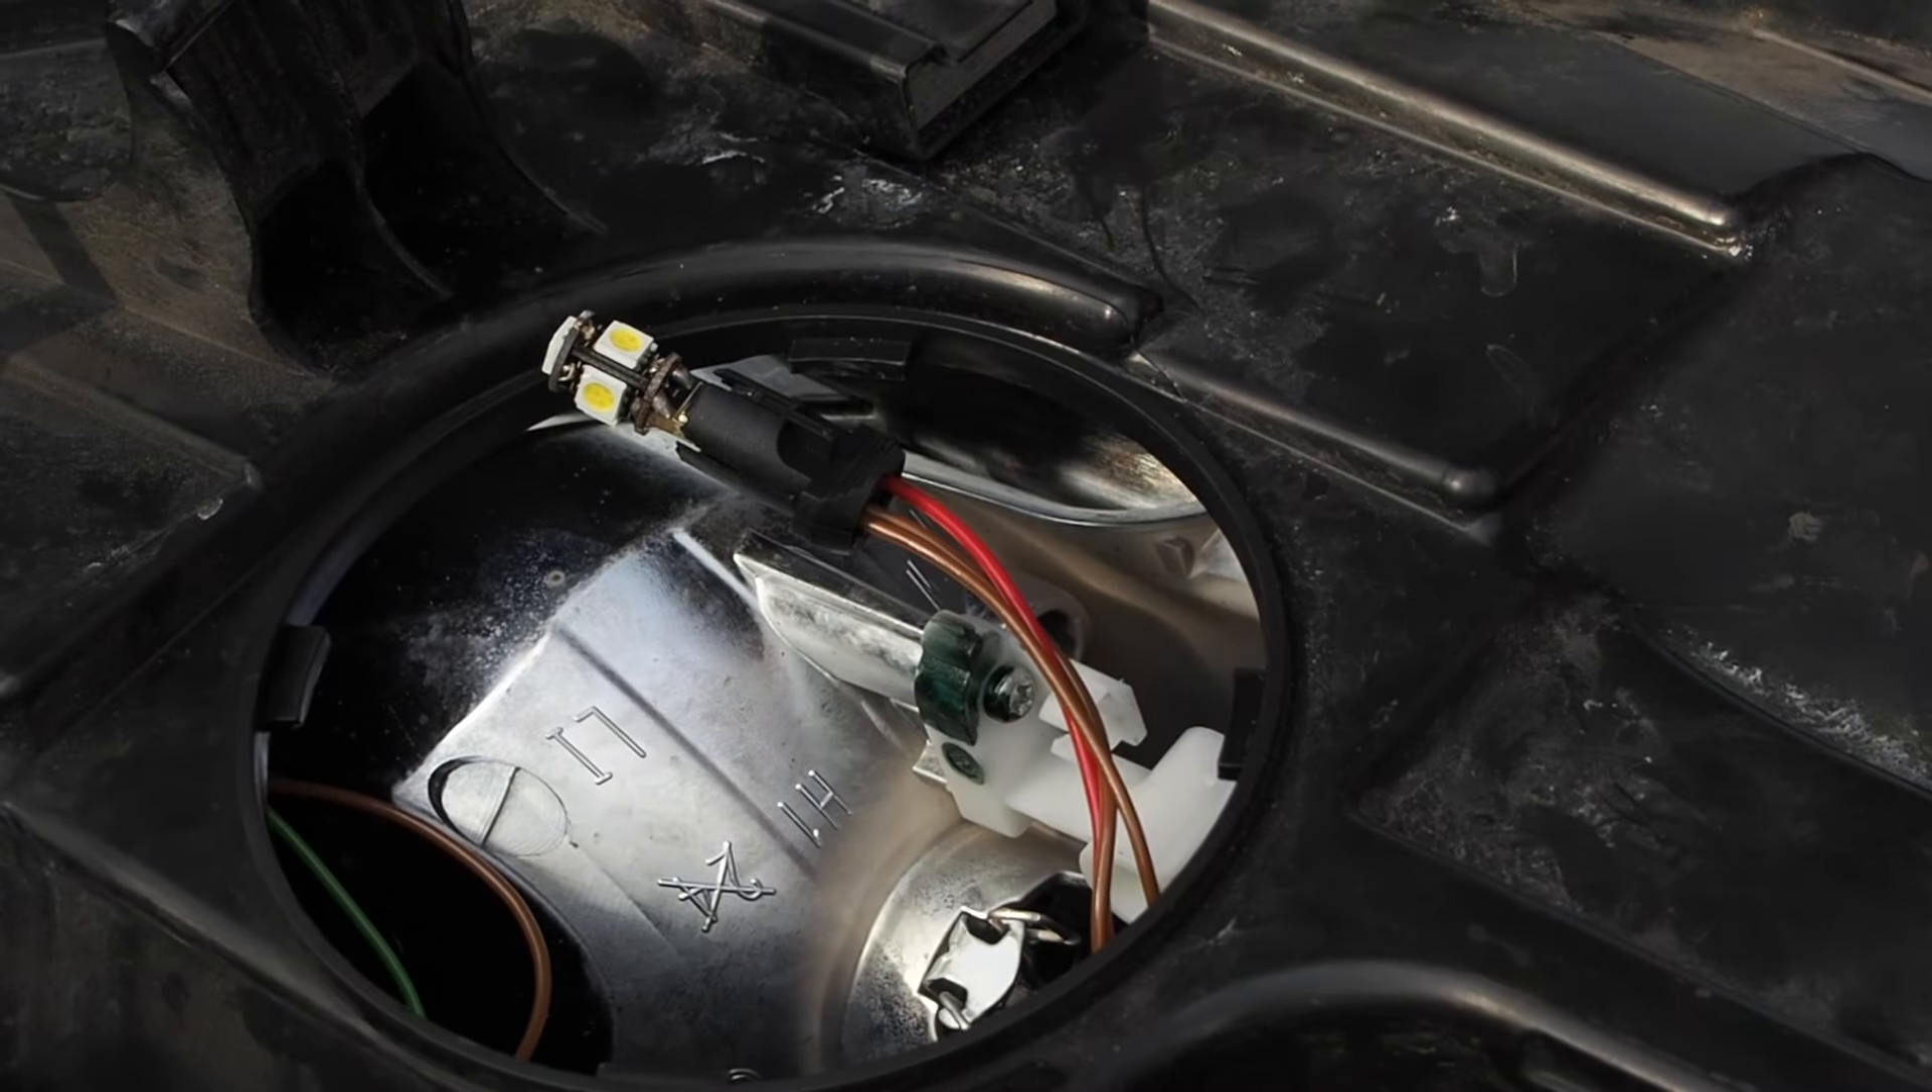See I've already got an LED in here.